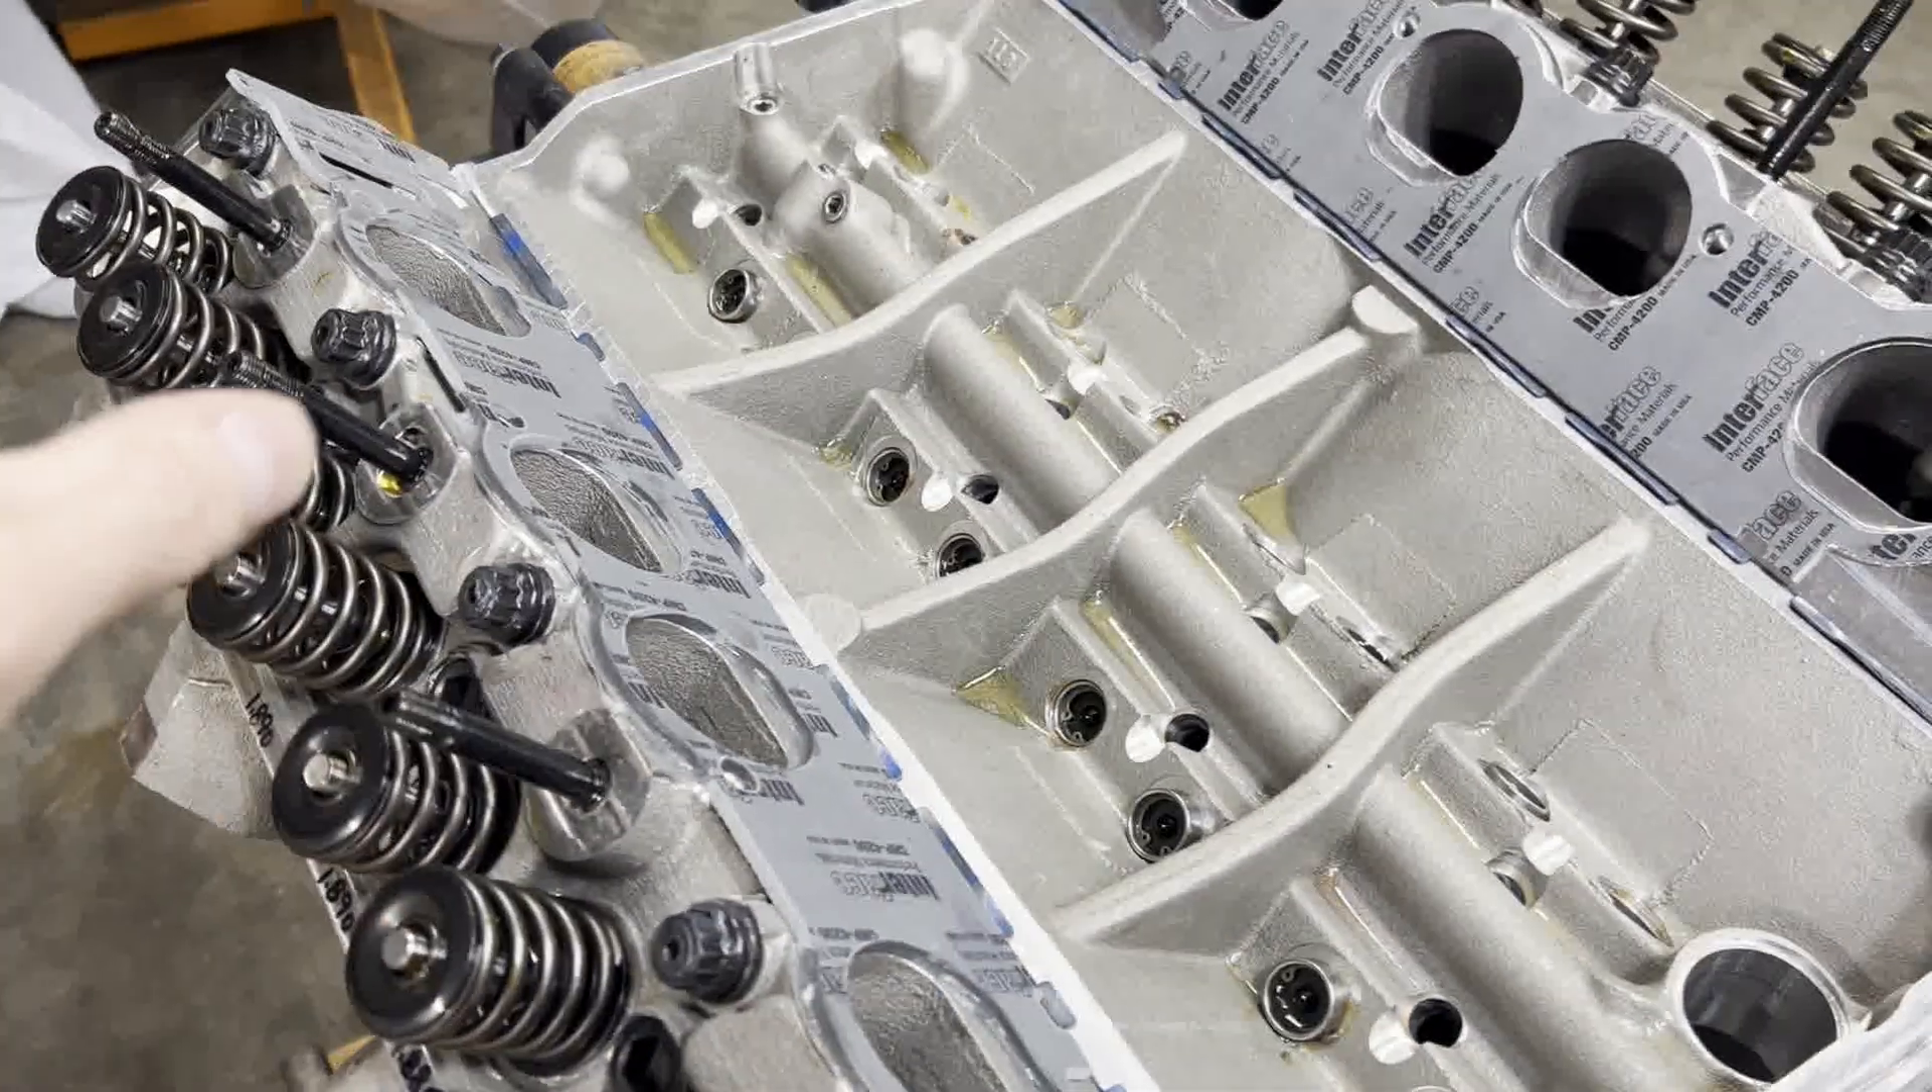All right our bolts come in so we're now in the process of putting intake manifold gaskets on.